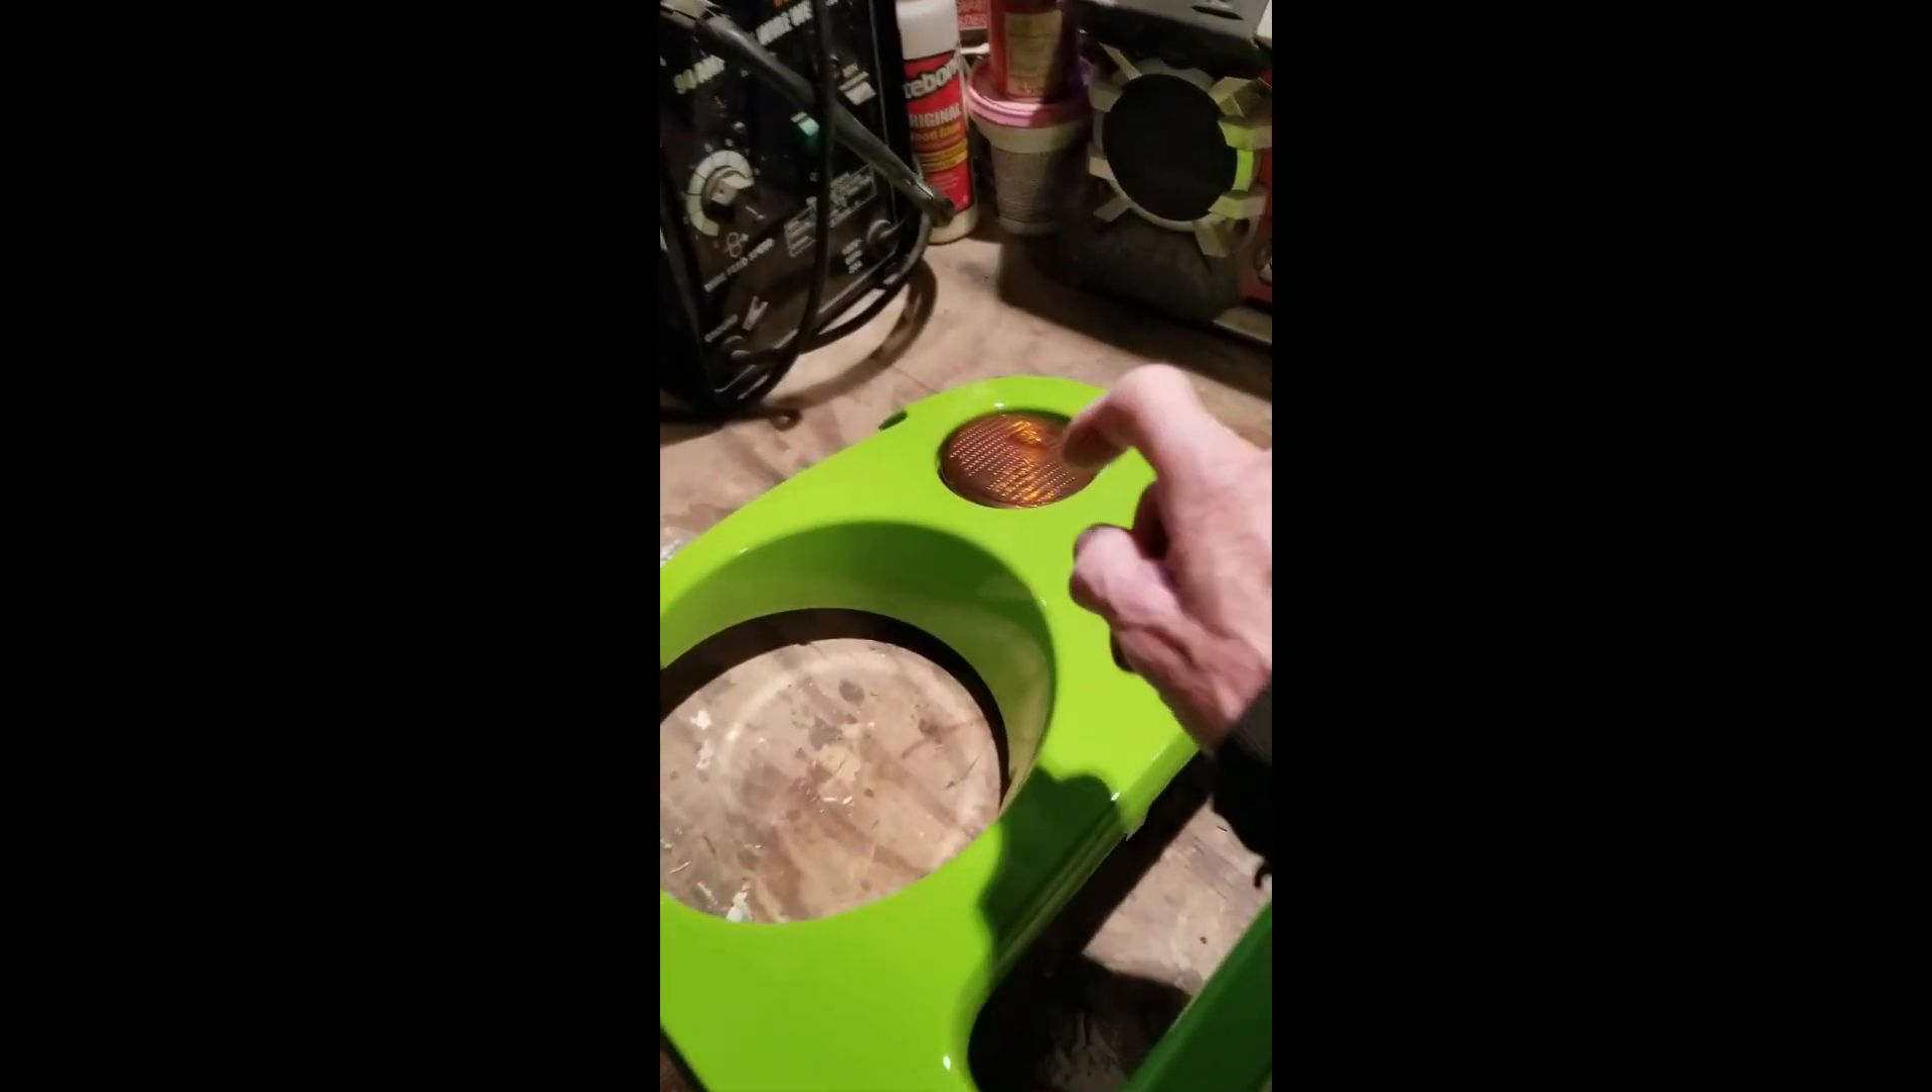Went ahead and we put the marker lights back in here. Snapped this in.